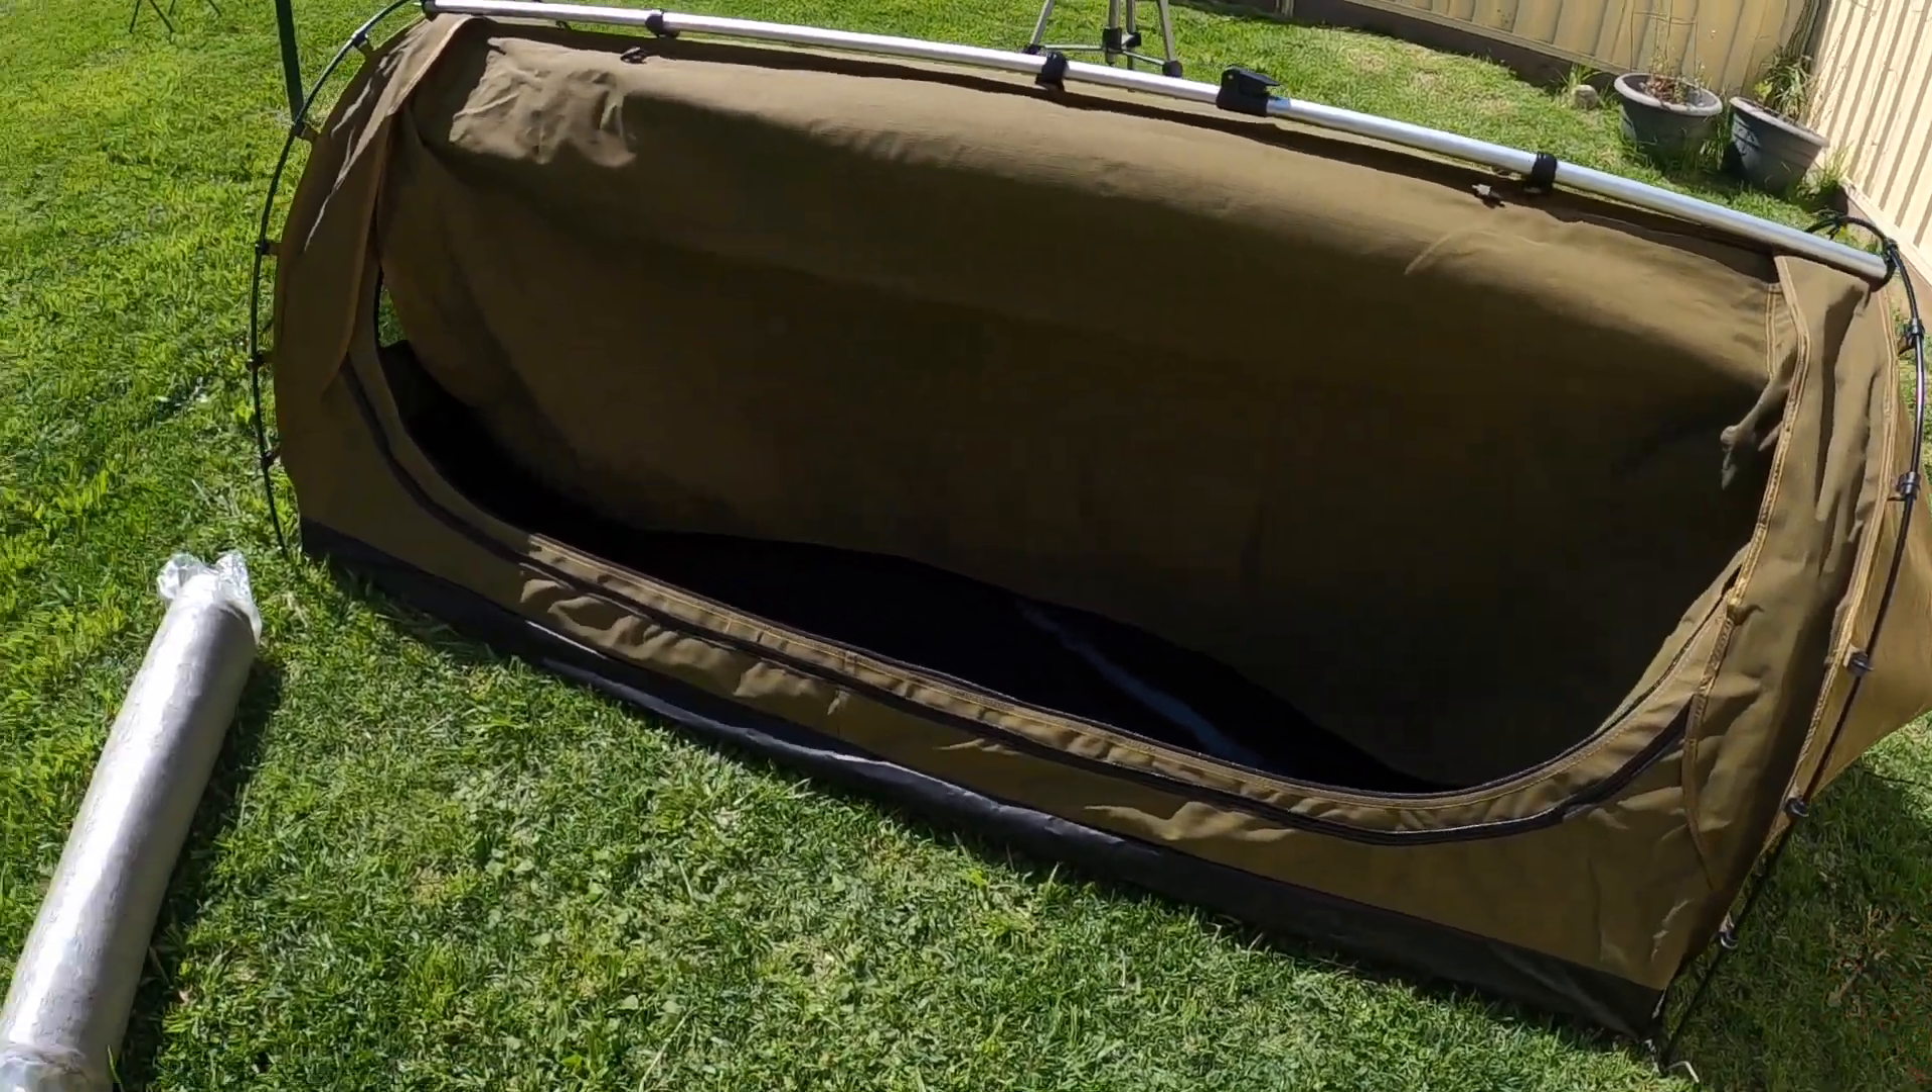Still haven't put the mattress in yet.